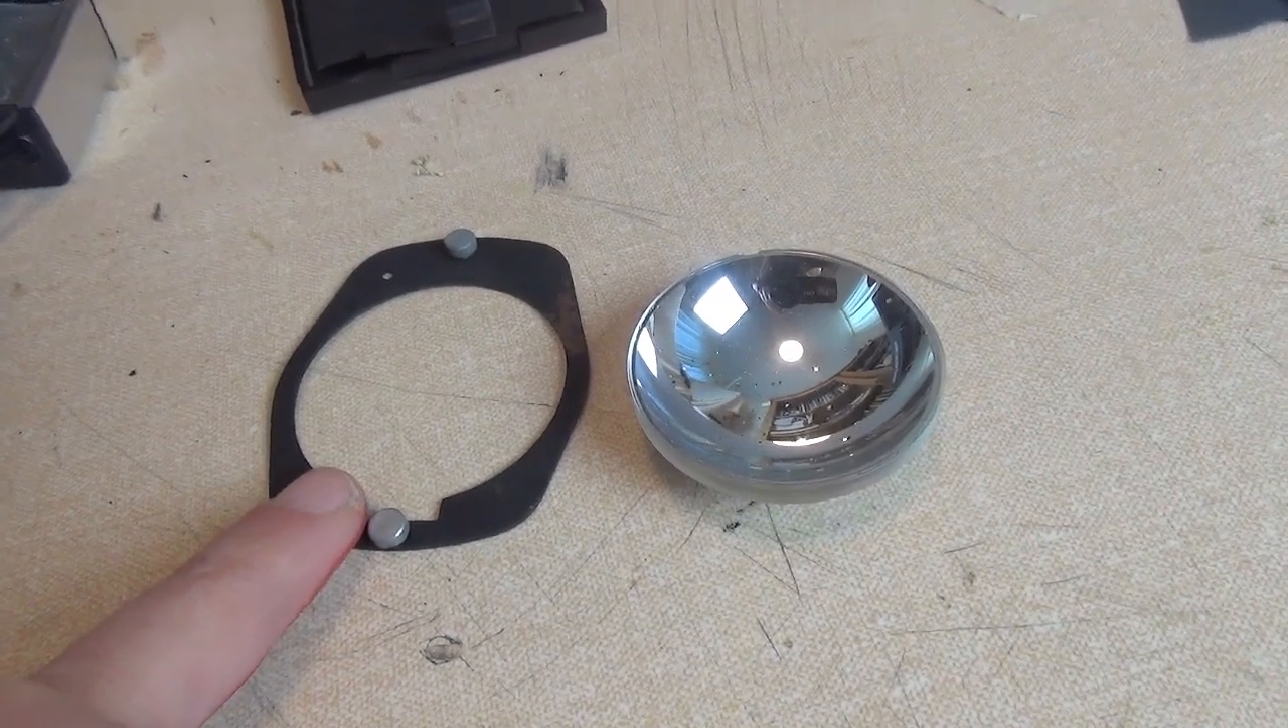I've removed the reflector and that was its mount because that's not needed.